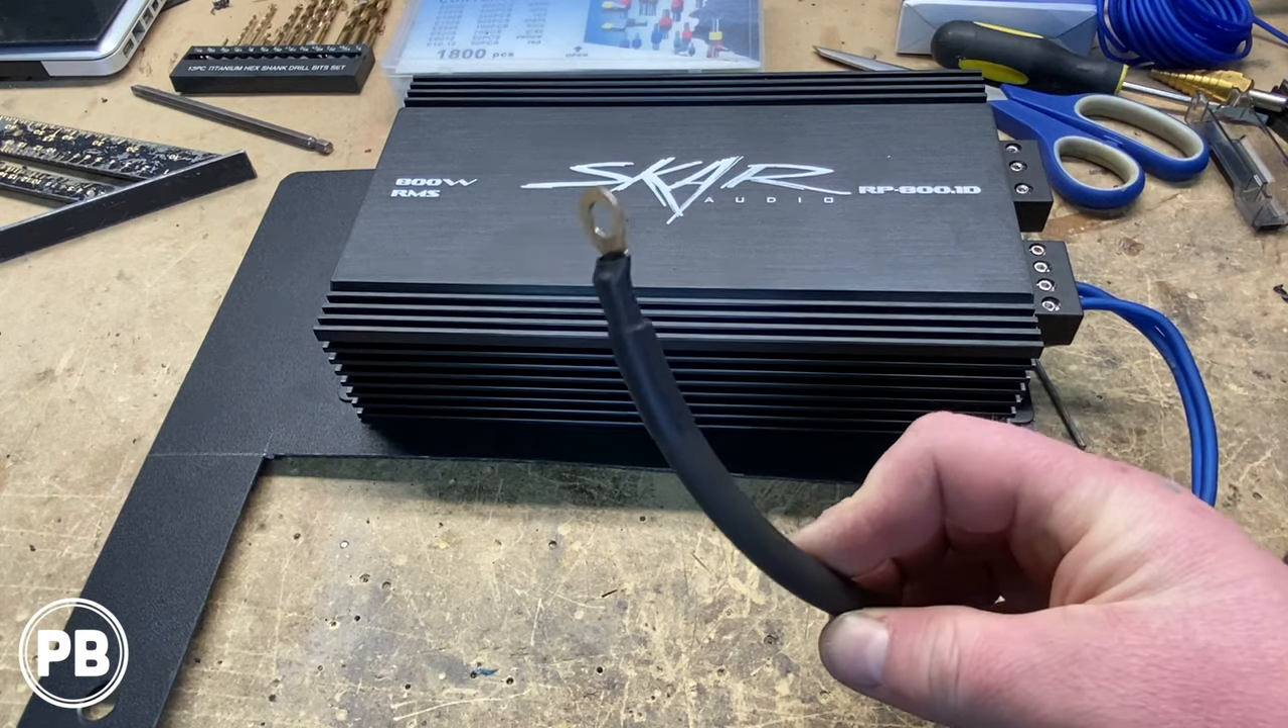And then on the other end, we went ahead and put a ring terminal and put some heat shrink so that's all good and cleaned up, ready to go.